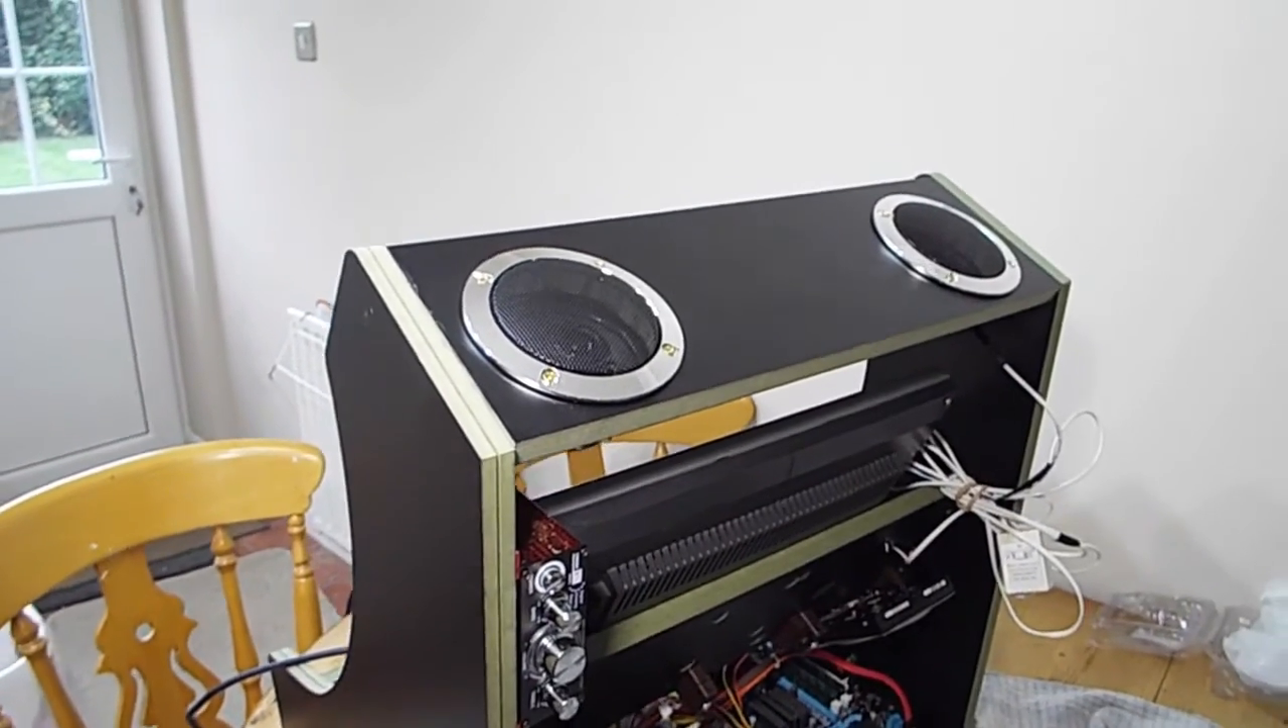So, I've got the speaker covers on.